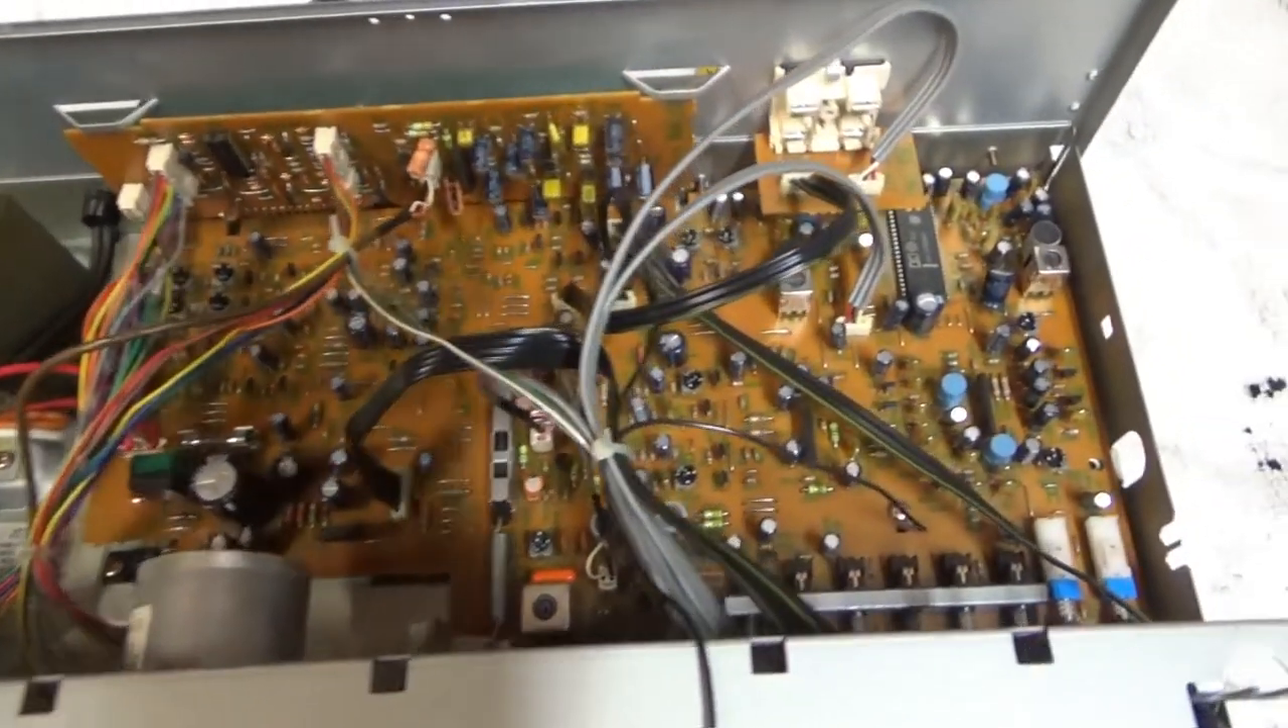Alright, and here is the cassette deck with top off.